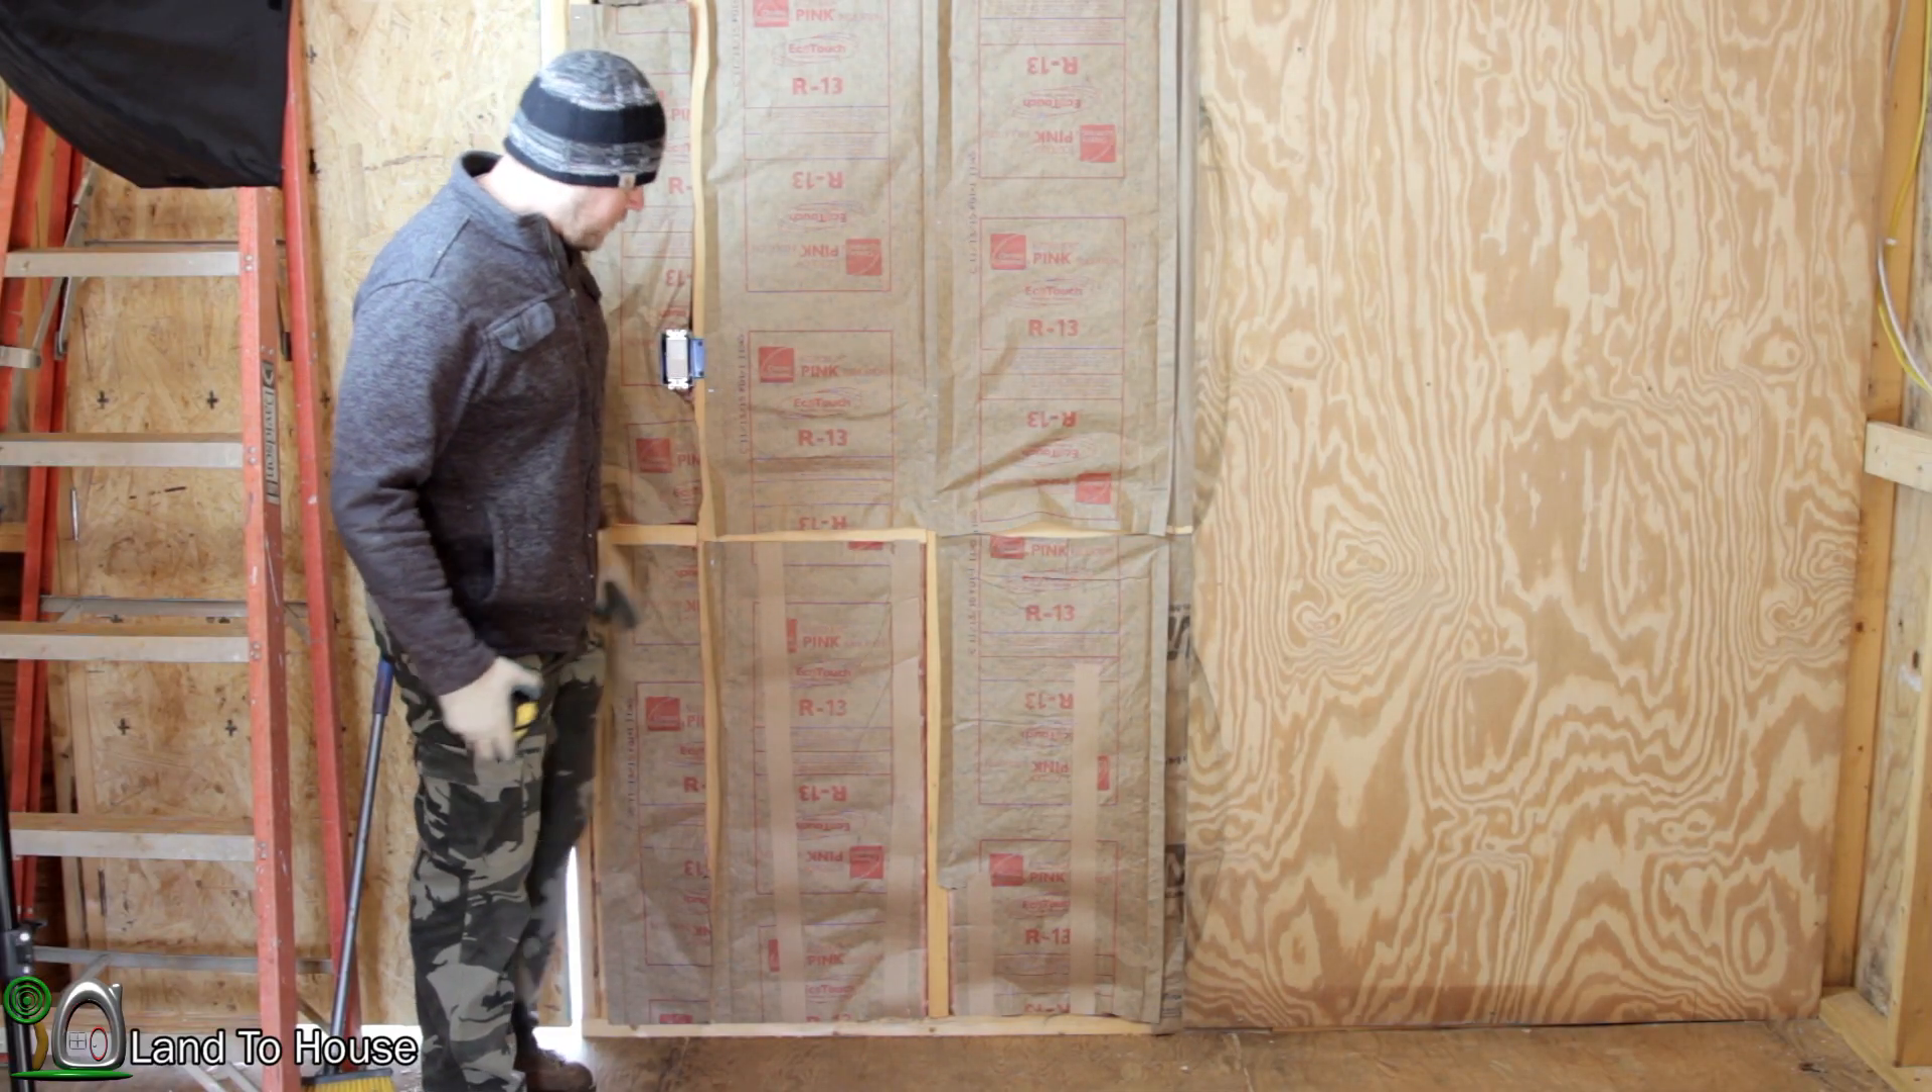I managed to get insulation in all of these sections here.